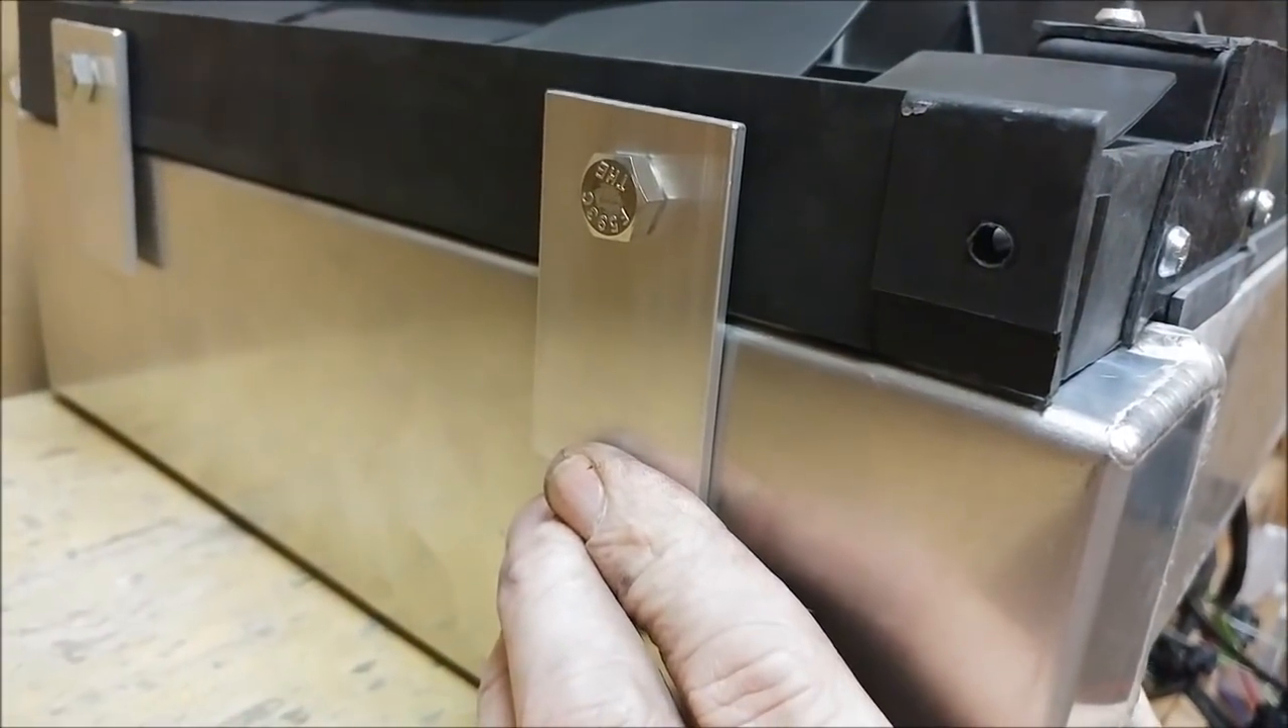You can see I've got those little tabs there bolted on there.